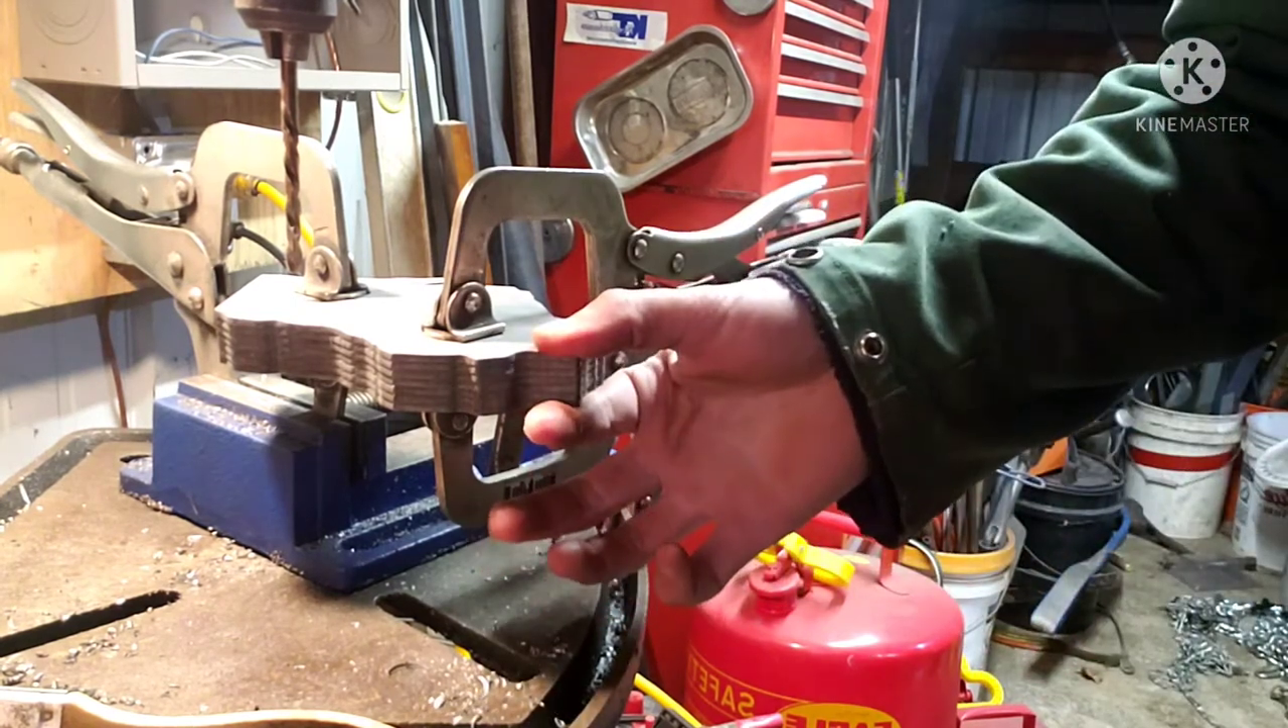All right so we got our pieces clamped up here.